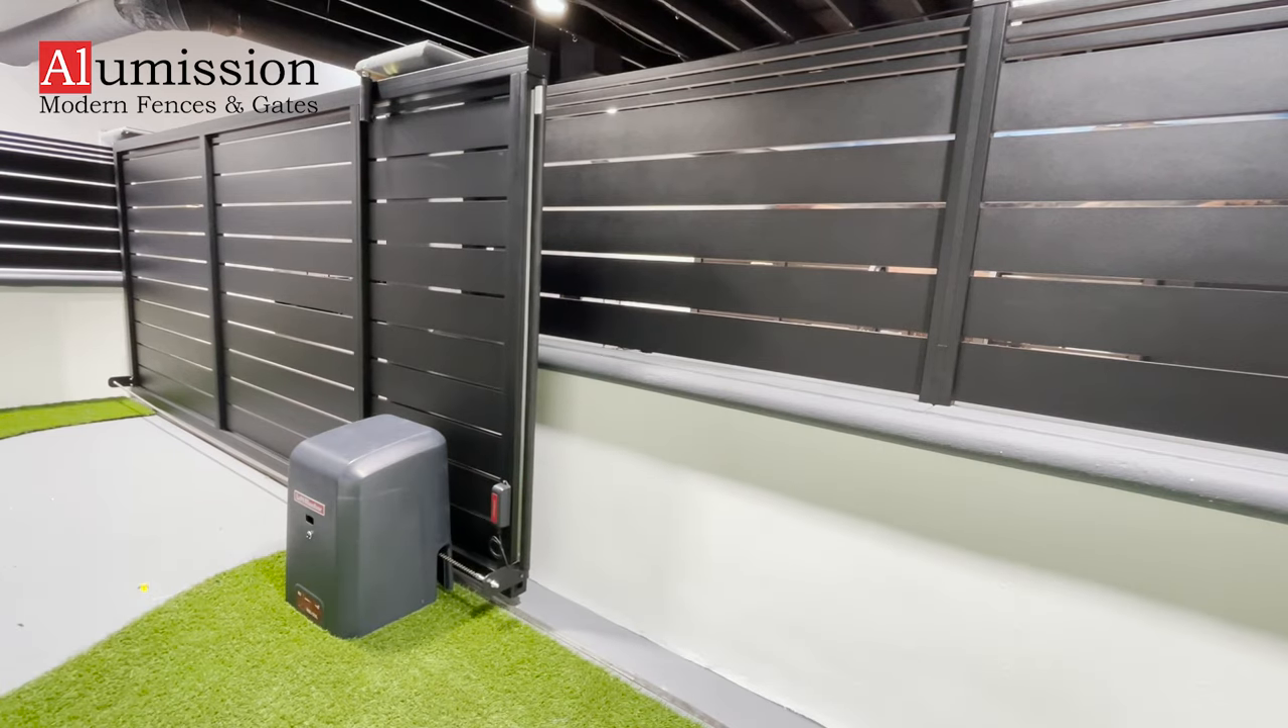And your gate motor installation is done.